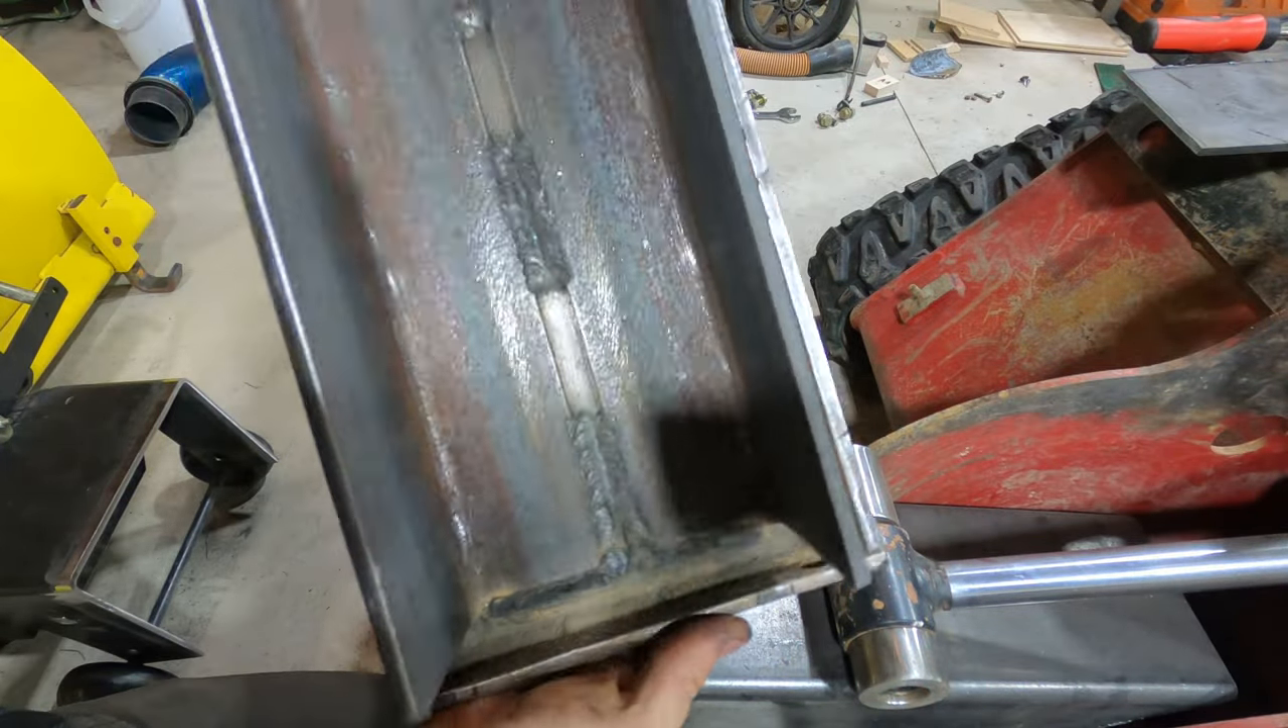This is how the part looks like now with the angles welded in place.